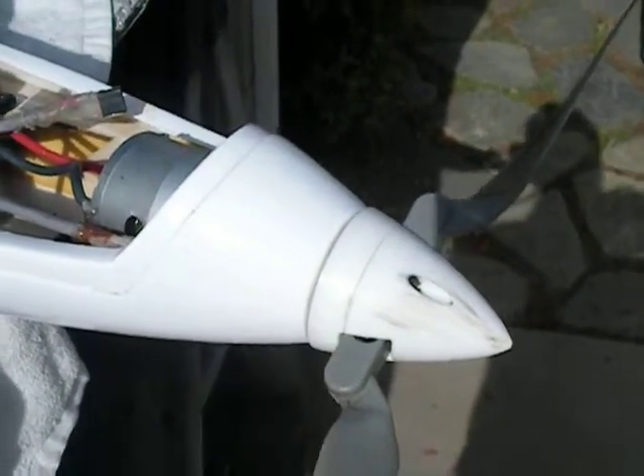So, I found a spinner set that does fit, and it's from a Tower Hobbies siren kit. And that just about fits the front of the fuselage here.